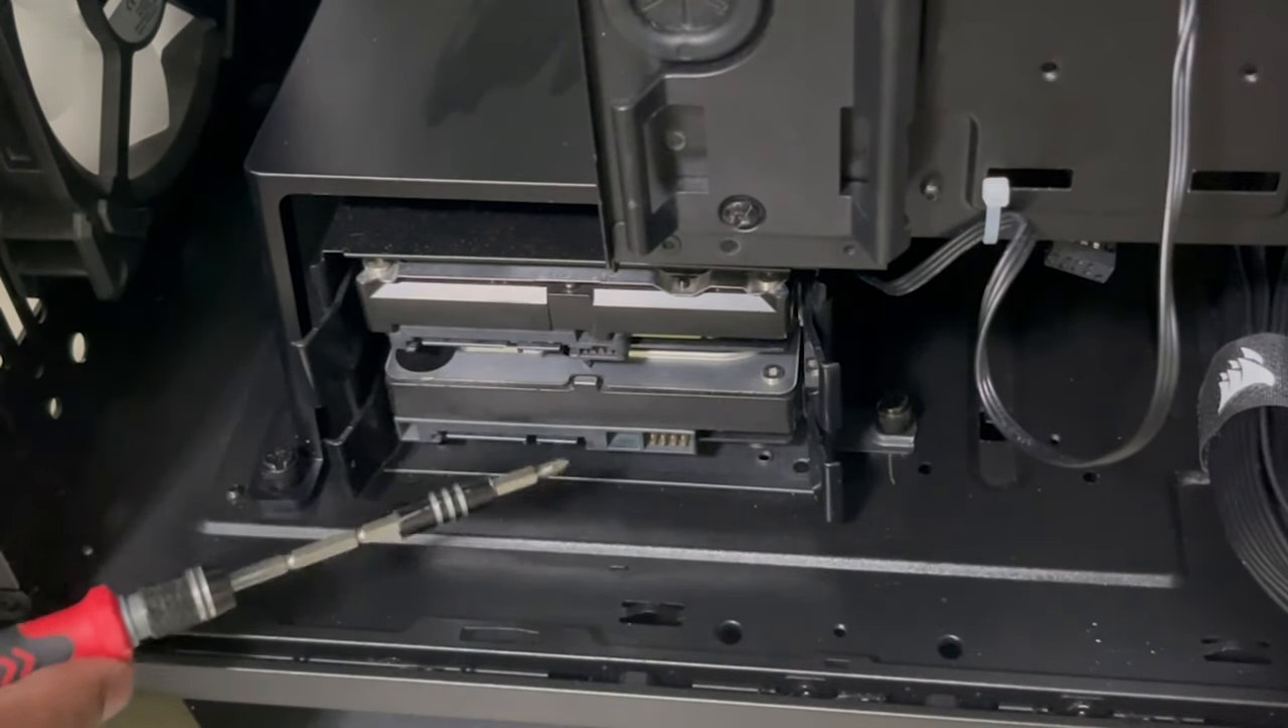Now some of you eagle eye viewers might have seen that my hard drives were already installed.